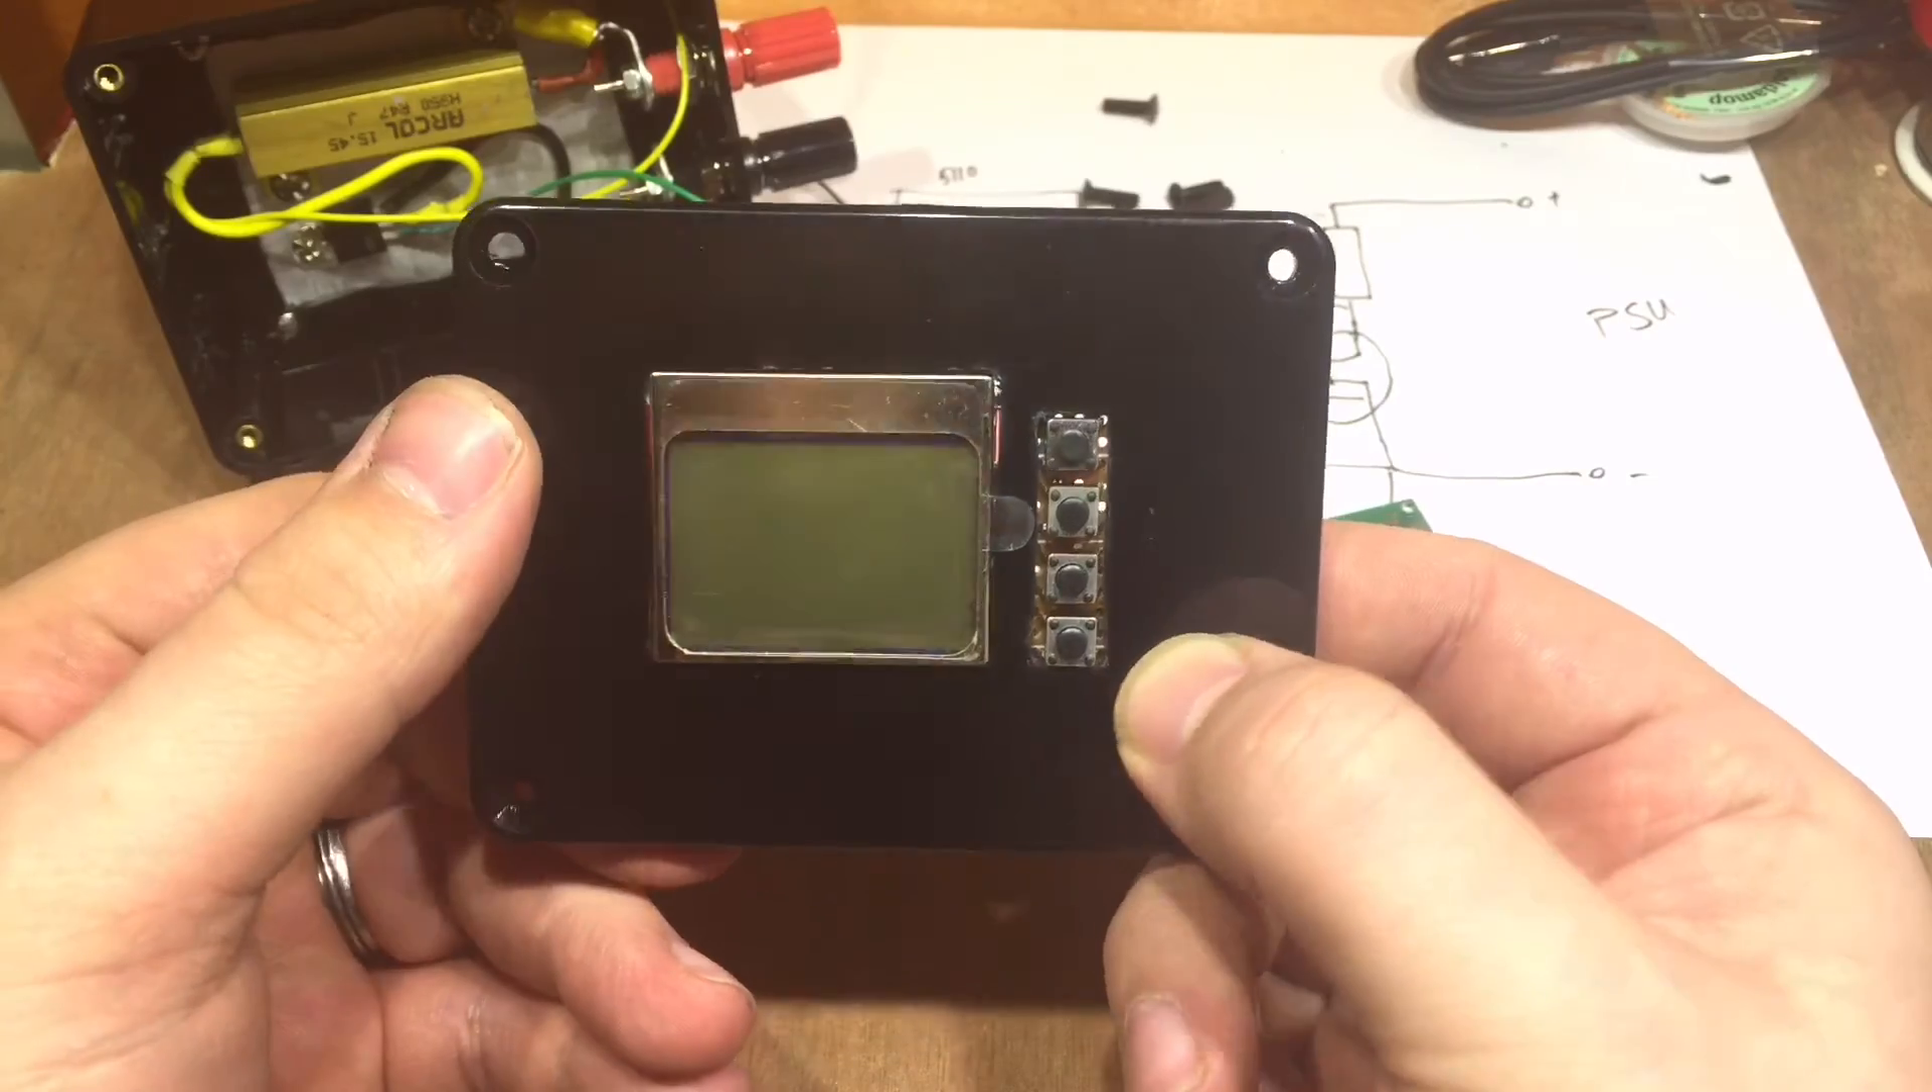Well, the measuring might not be perfect, but the screen does fit in there, as do the buttons.